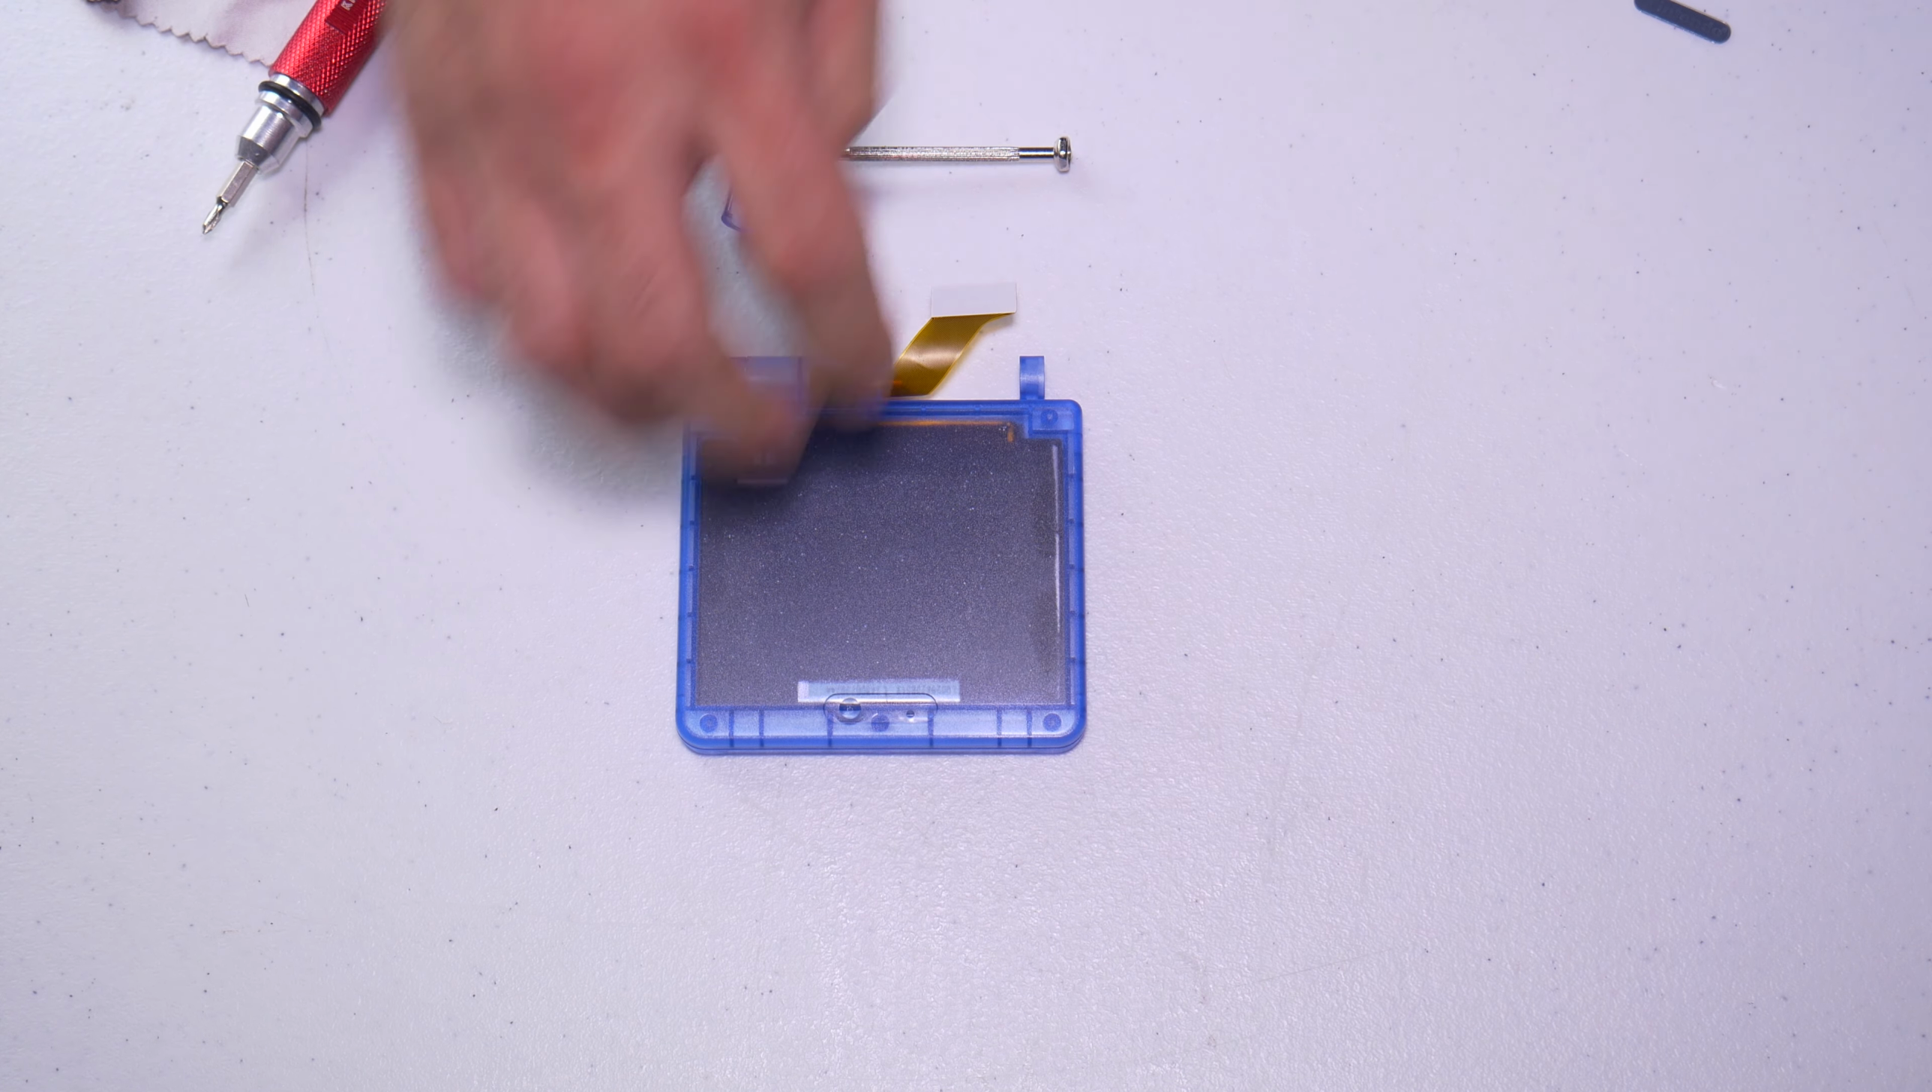Ya pusimos la pantalla dentro de la nueva carcasa.